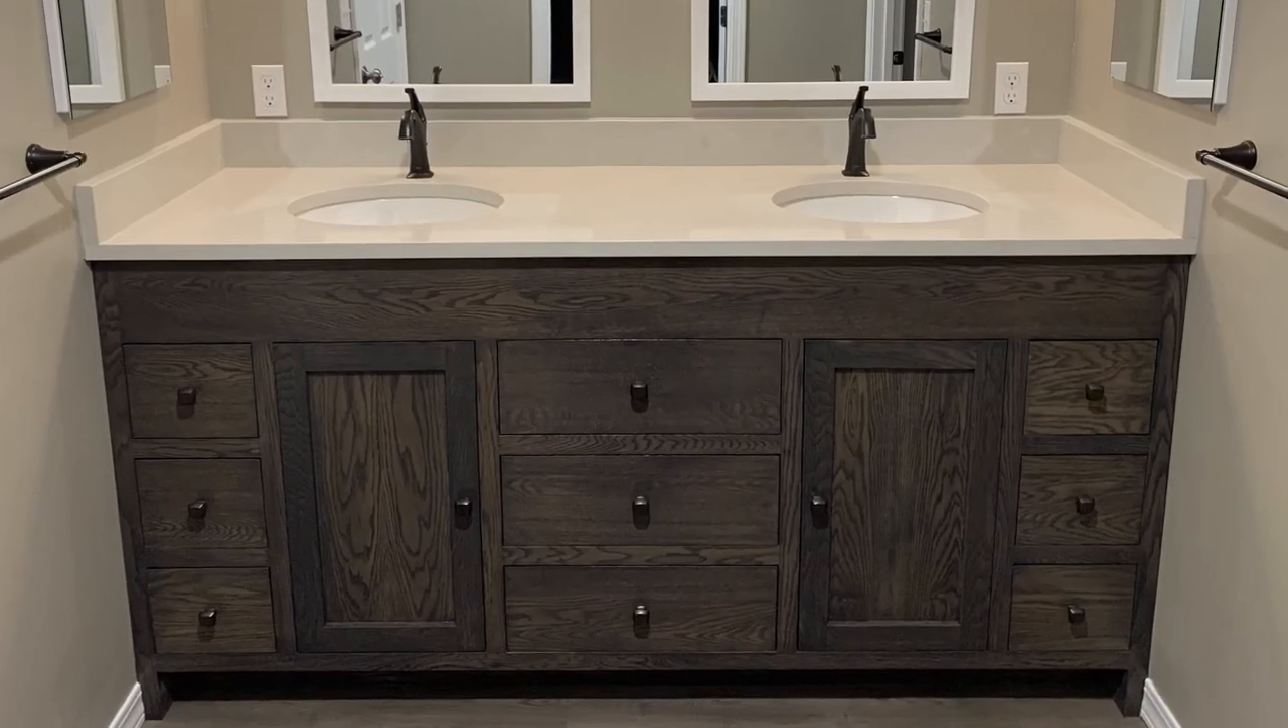Once the countertop was cut and installed, and the plumbing was connected, this job was done.